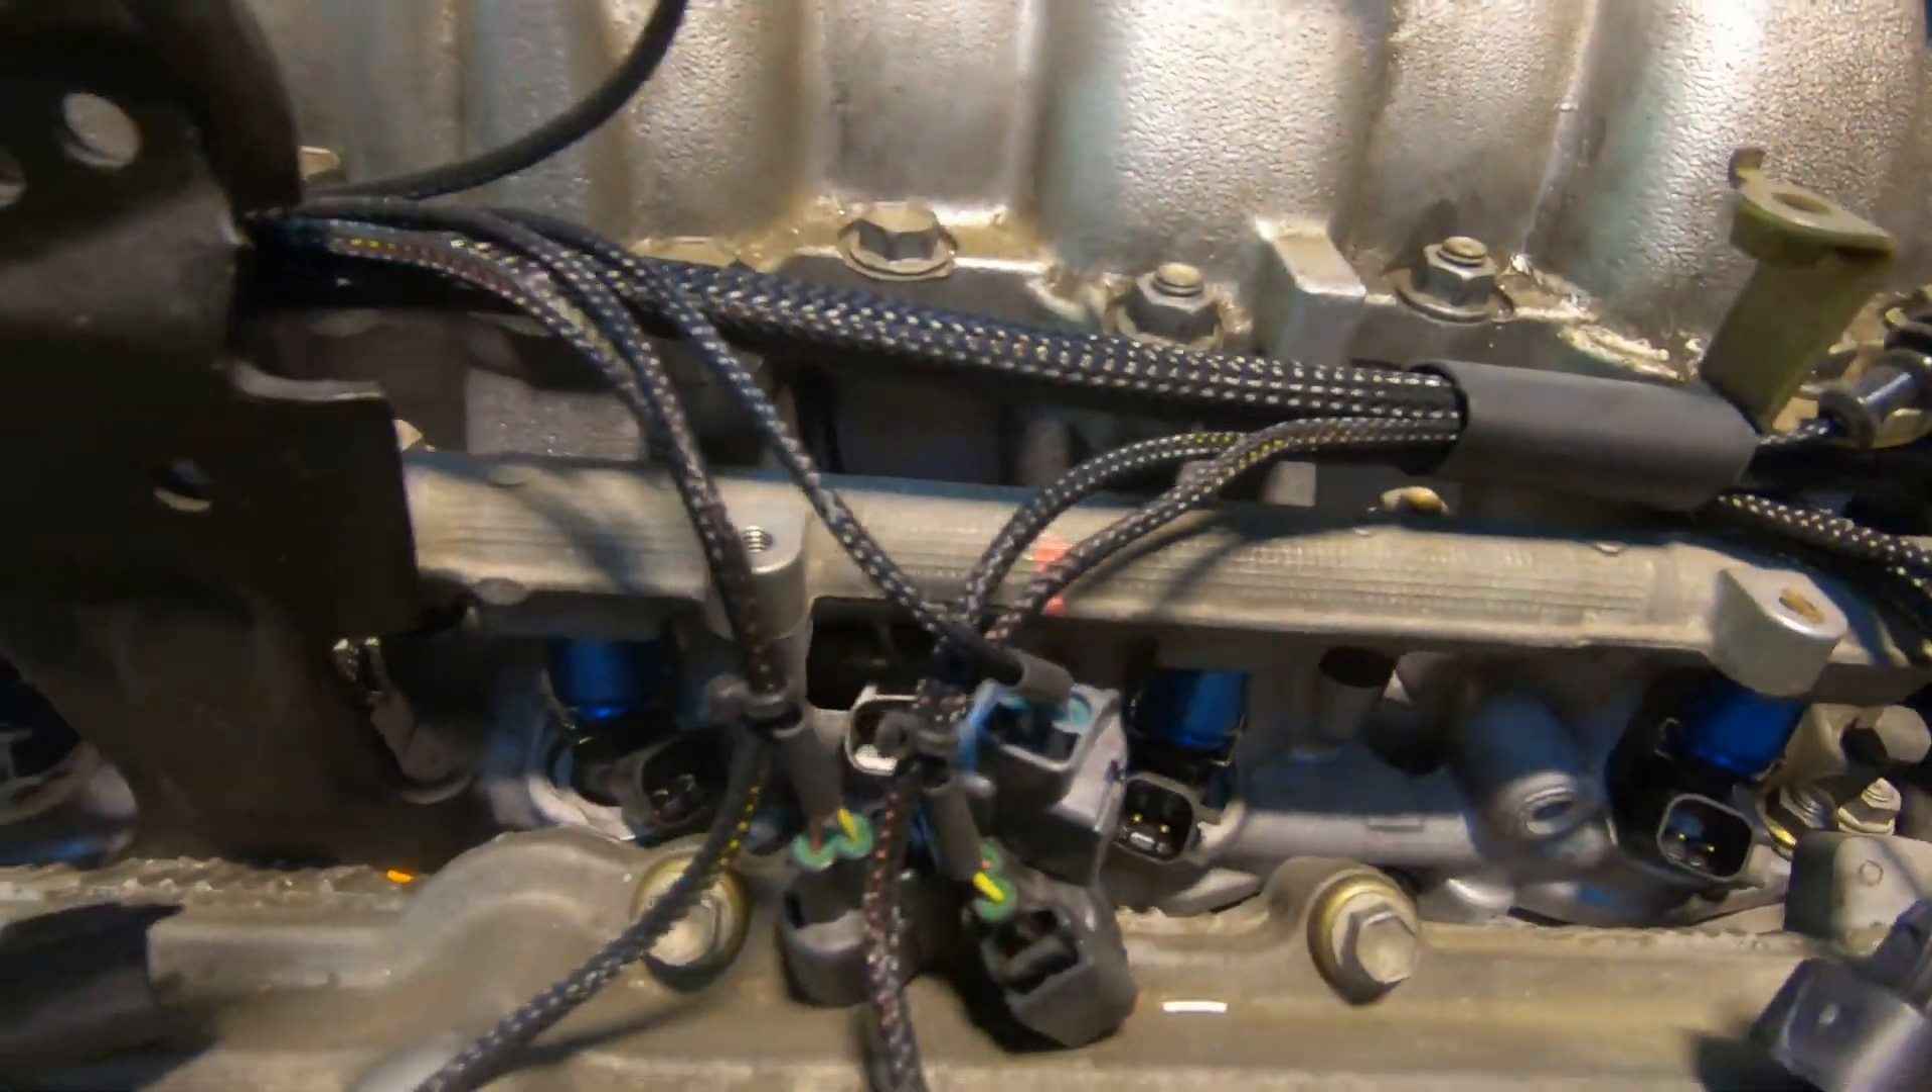This is what the wiring loom is presently looking like not everything is plugged in.